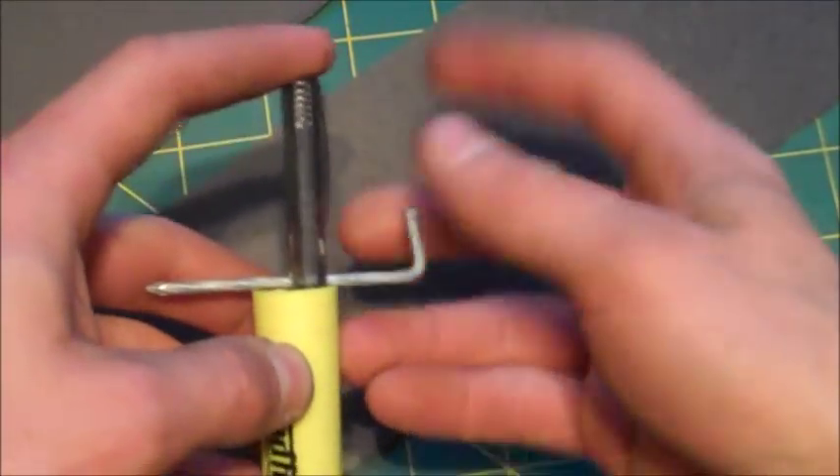Here I have drilled my hole and inserted the nail with a bend in it.